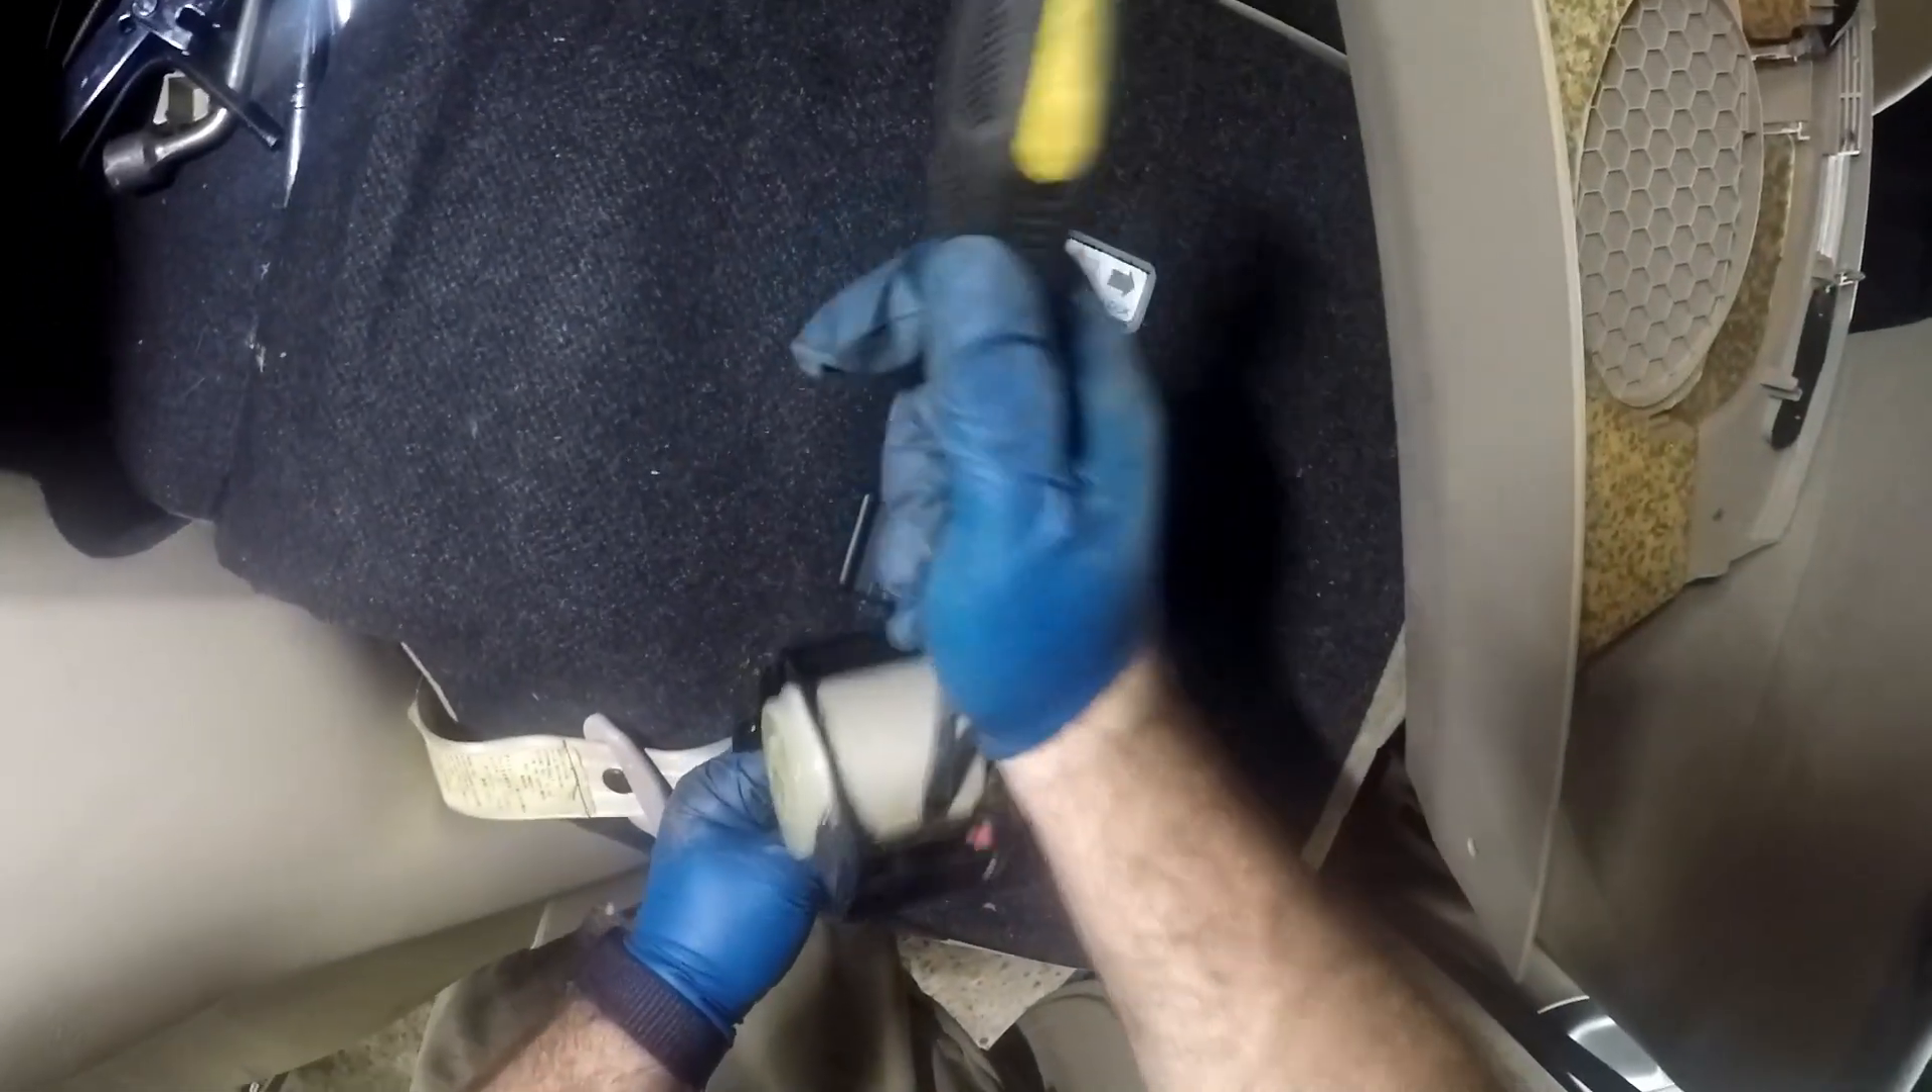We still have to get this seat belt retractor back up there.